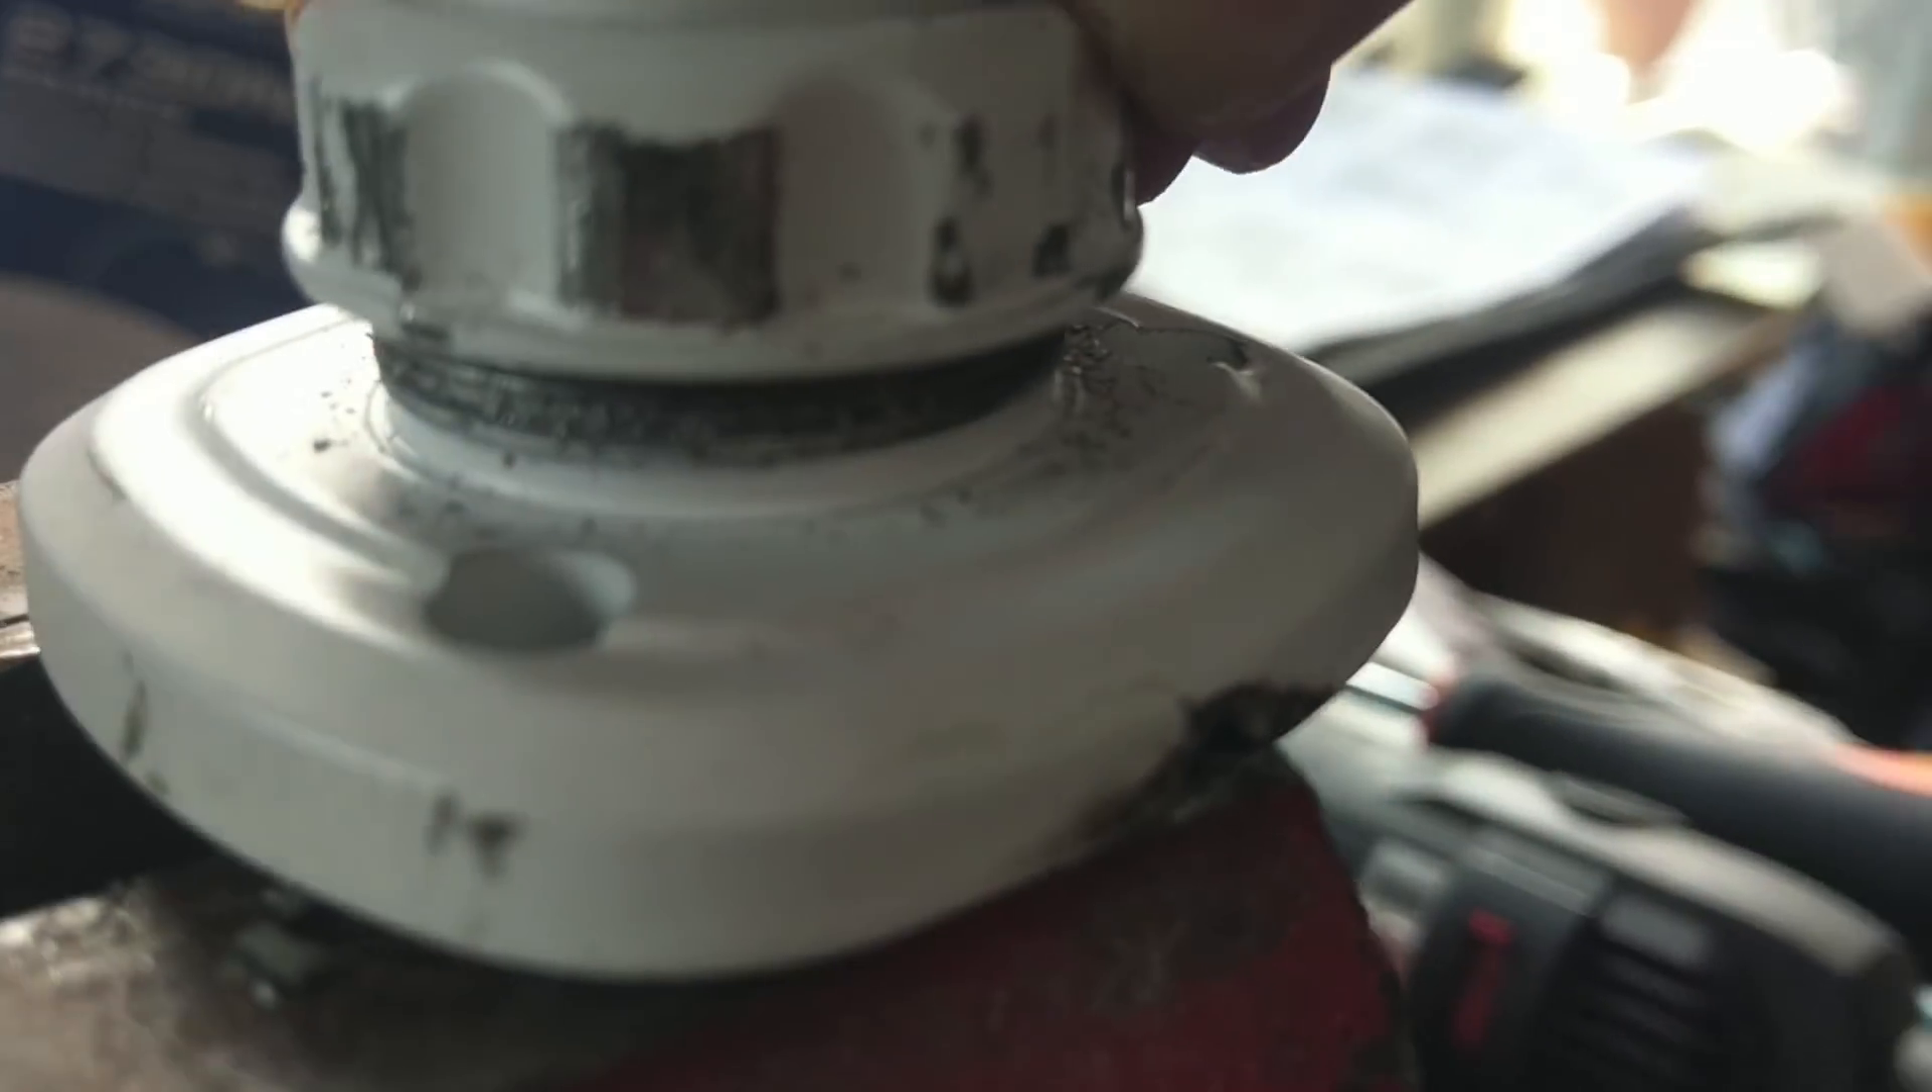Can't get the lock ring all the way on there.